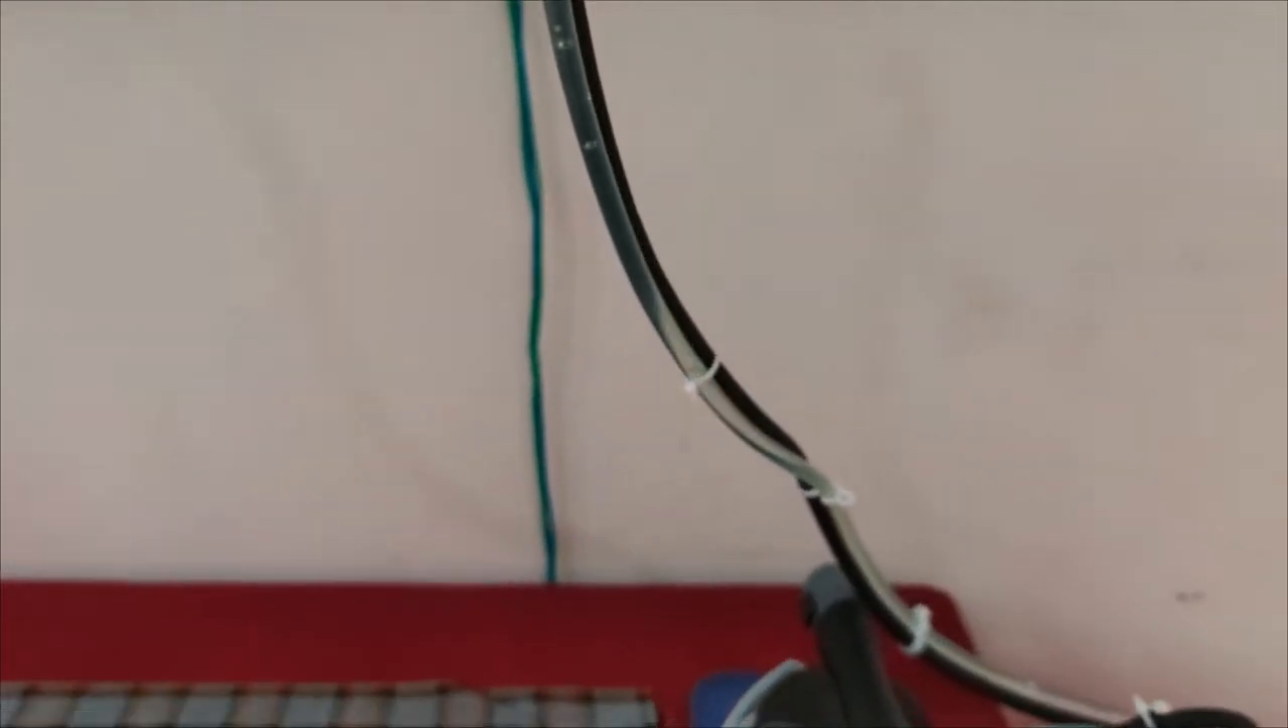यहां पर केबल और पाइप को एक साथ में अच्छे से हमने टाइ किया है।